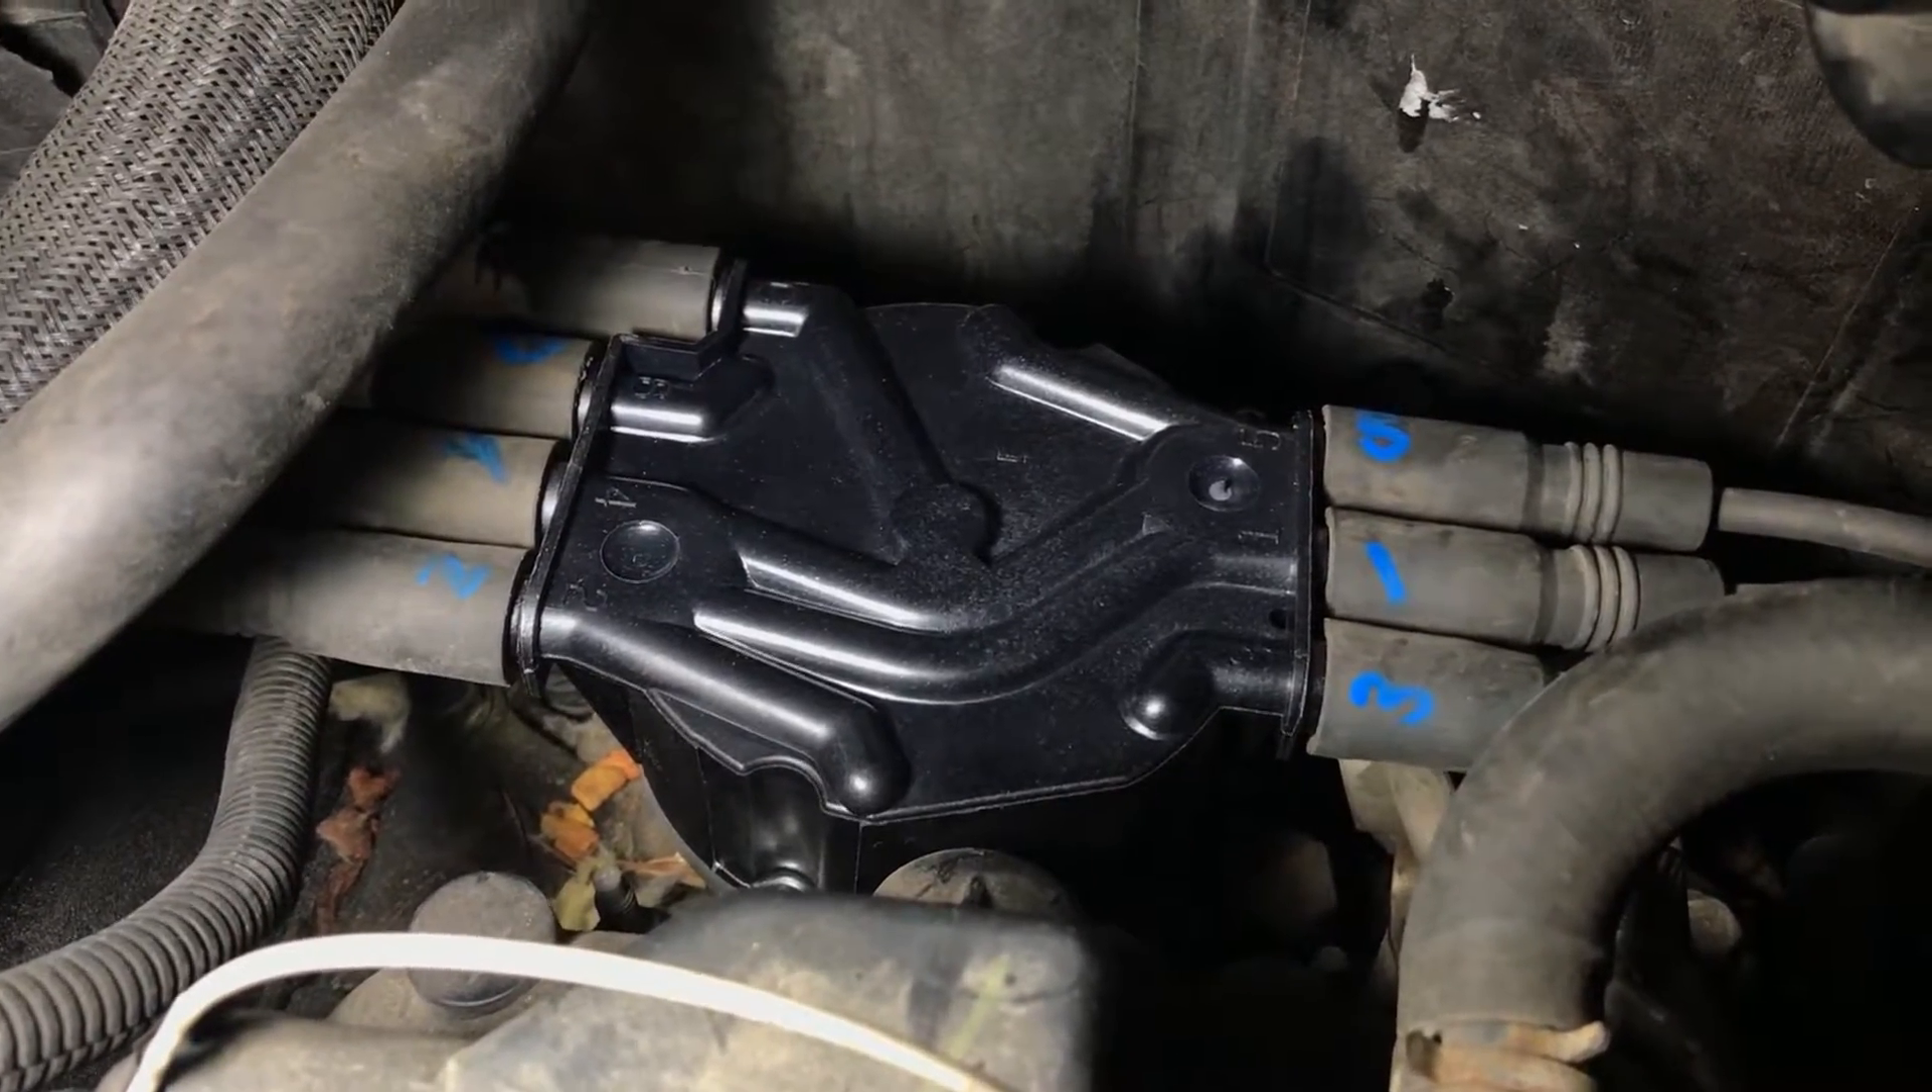We got the new parts back on uh labeling the wires made it super easy to put back on in the right spots.